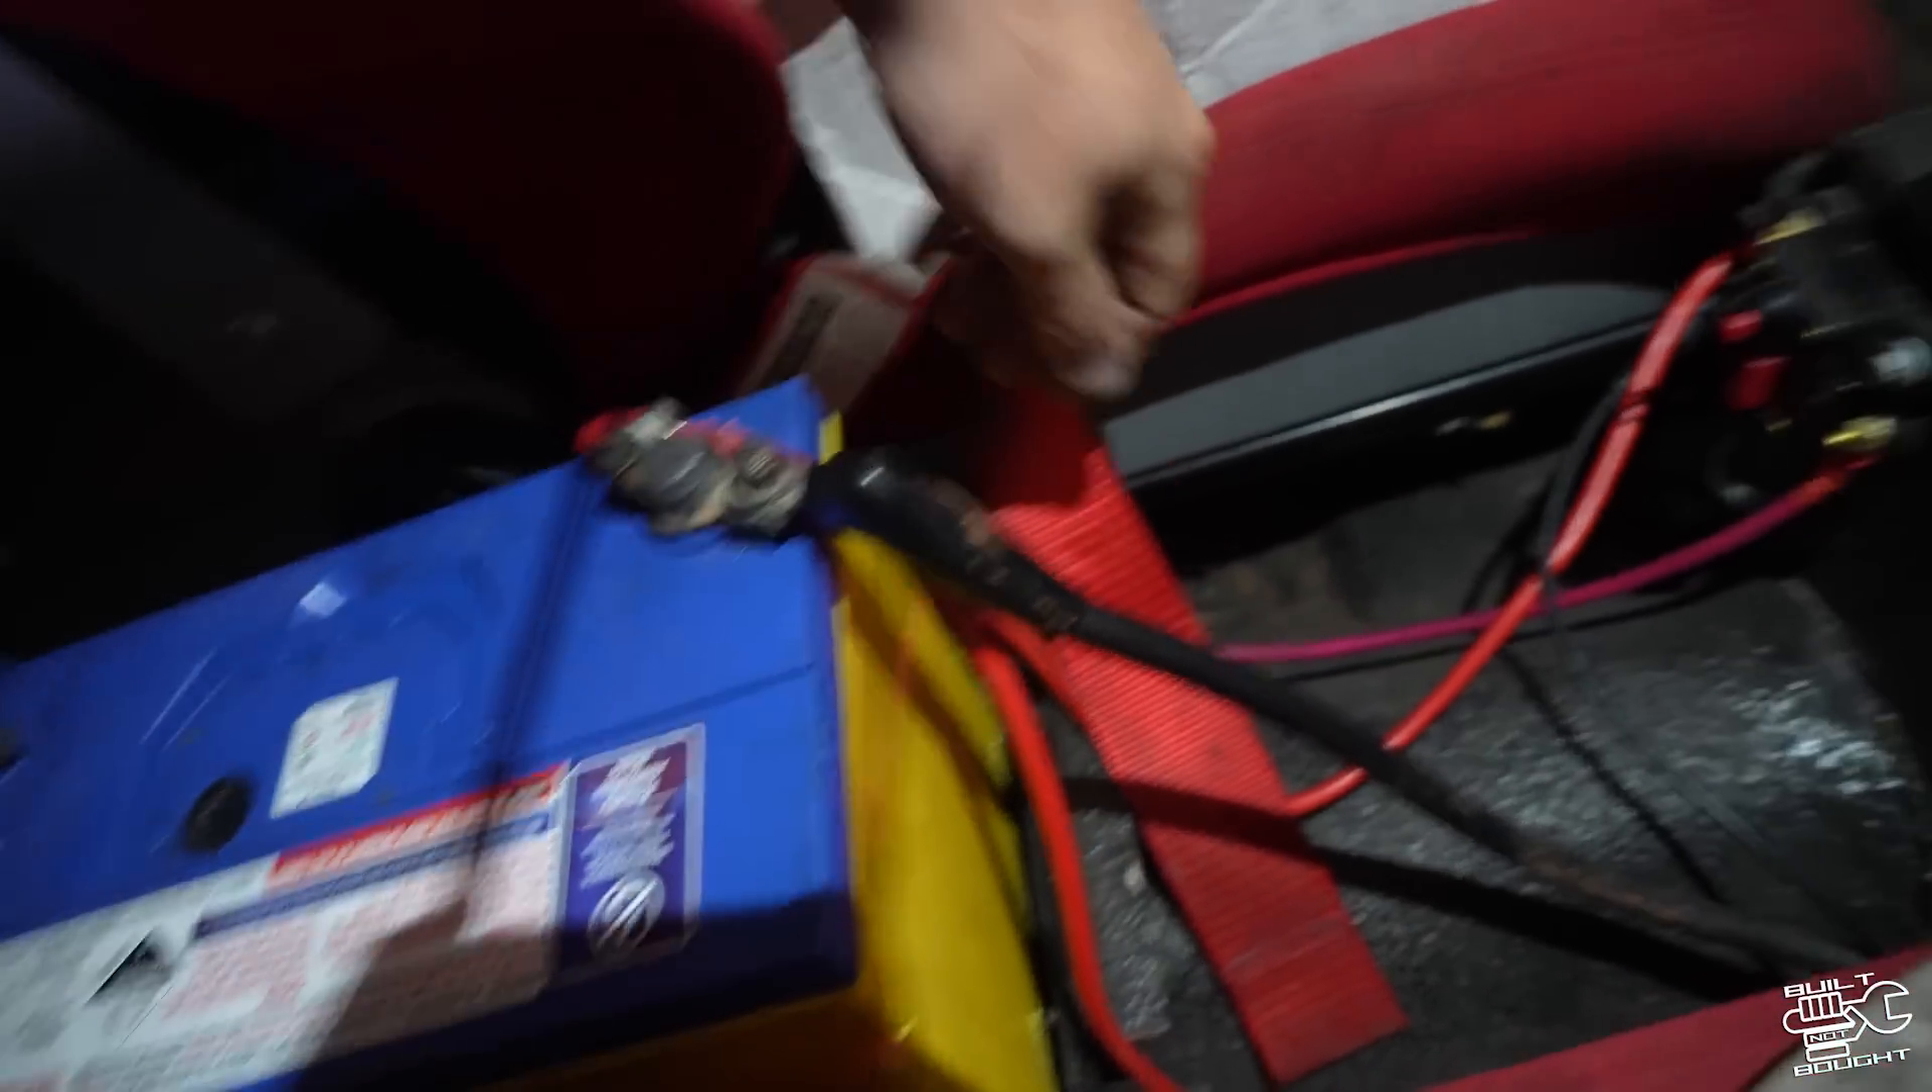We are getting pretty close the battery is hooked up here I just need to strap it down.